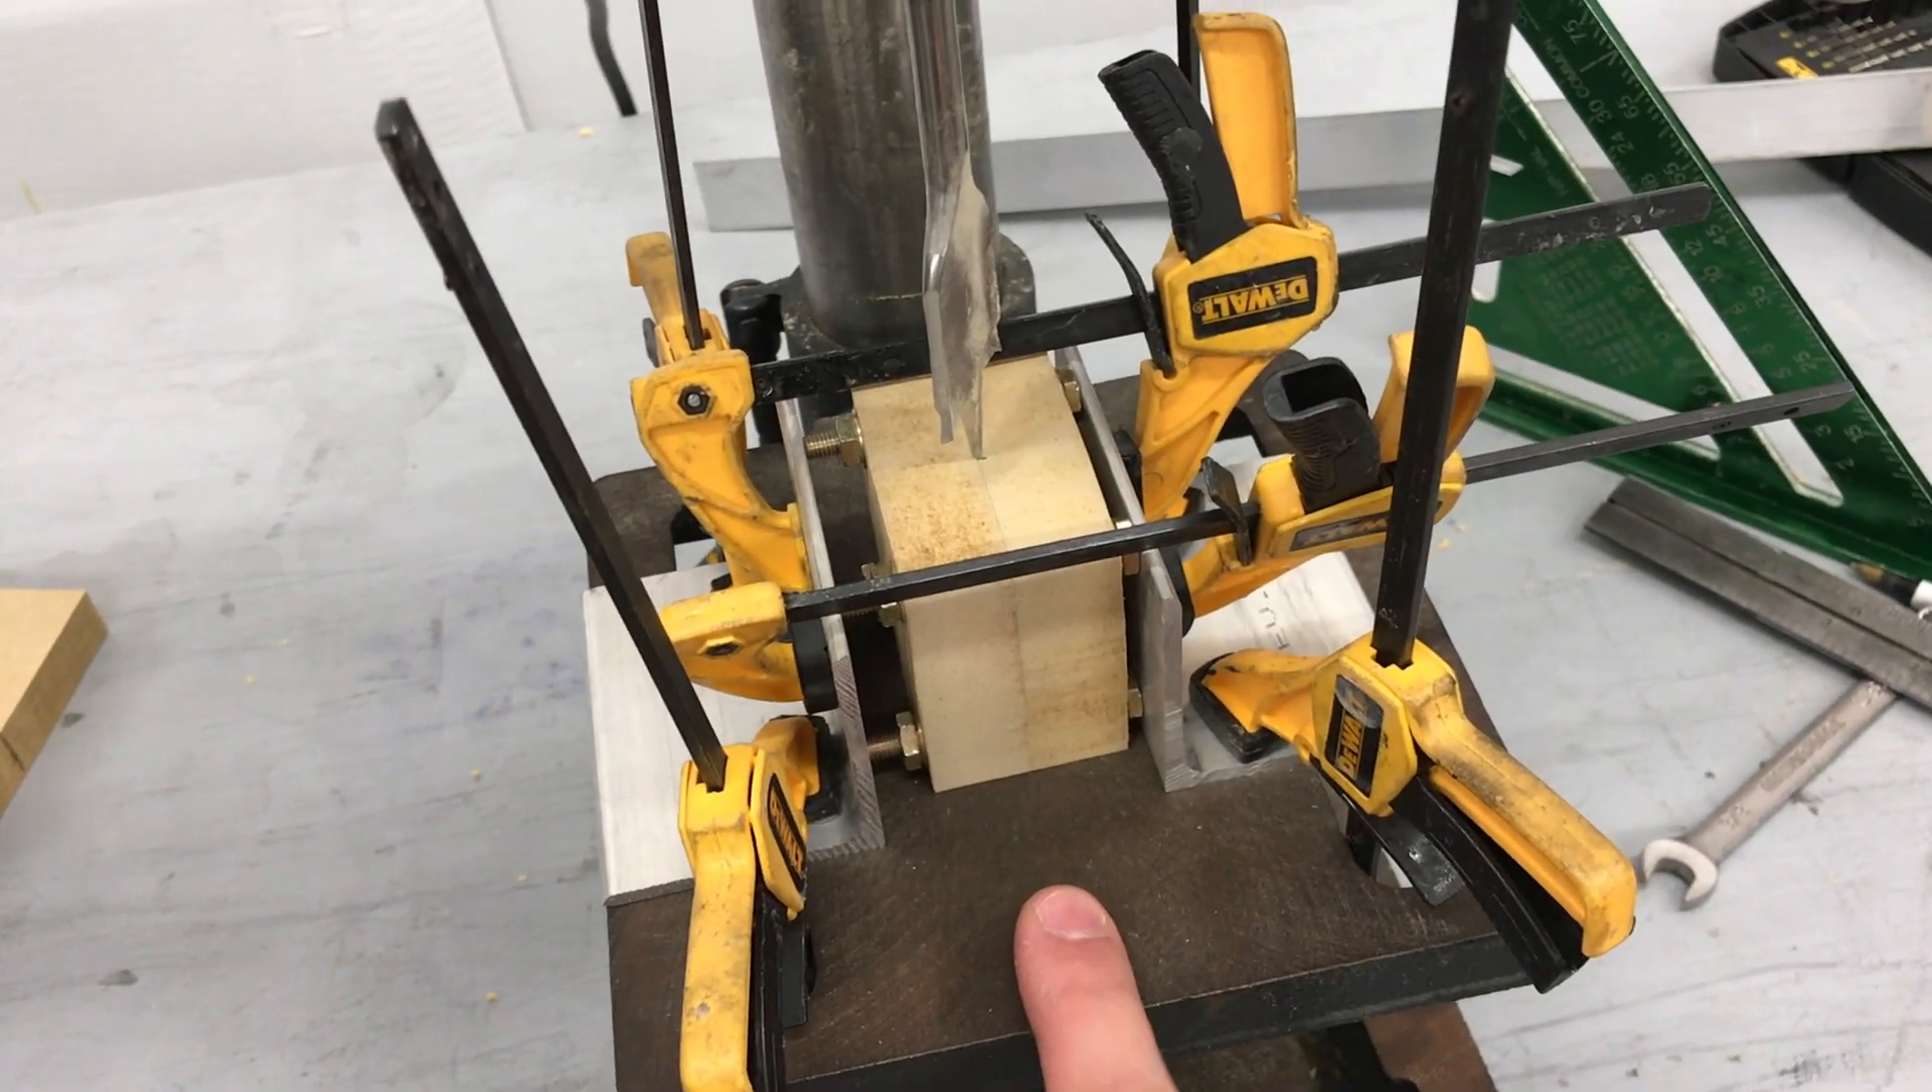New and improved fixturing technique on the drill press here so I threw in these pieces of aluminum angle clamped everything so it's nice and rigid.